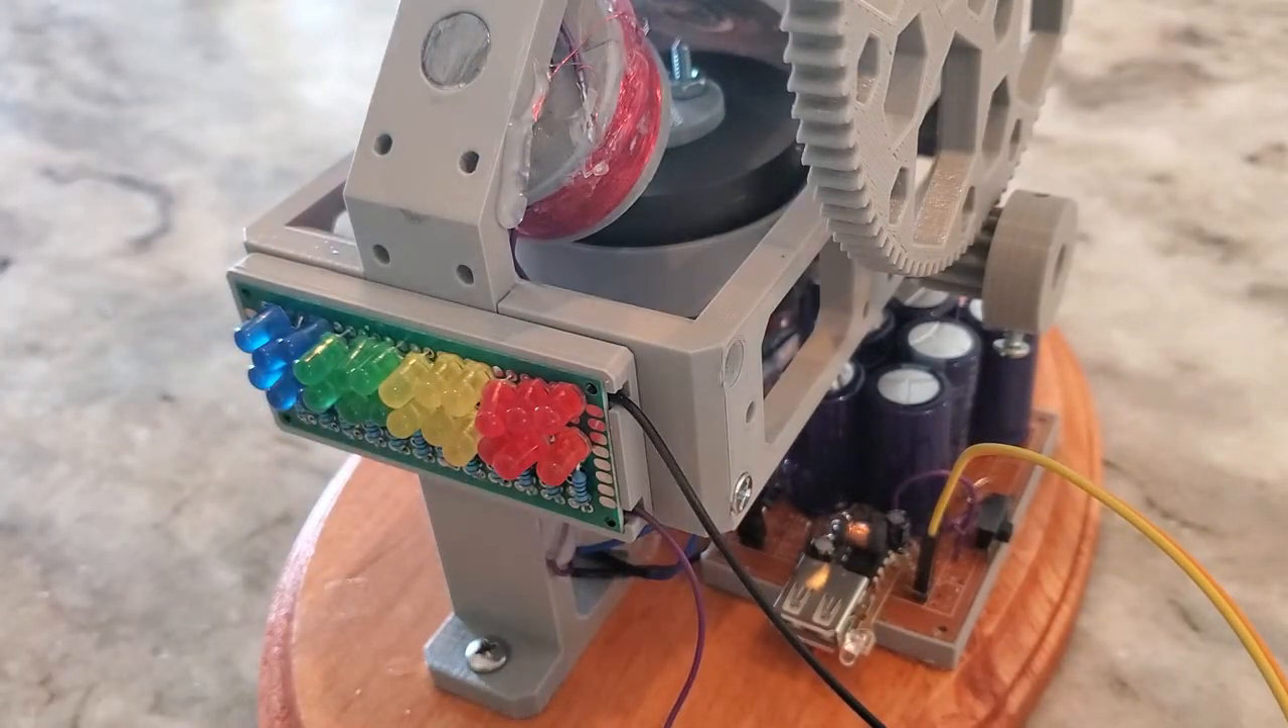Being able to charge a phone is pretty cool, but I also wanted to power something flashy, so I made this LED array that I attached to the frame.